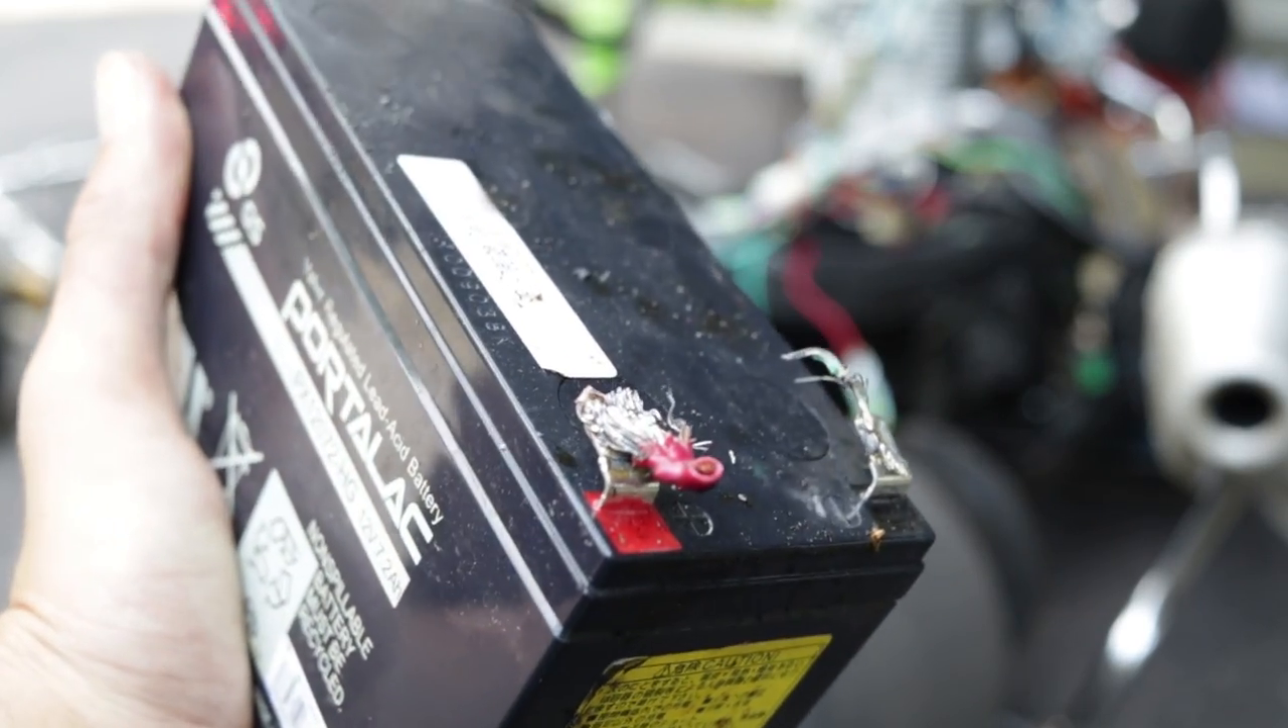So I've detached the battery and I've cut the wires off.